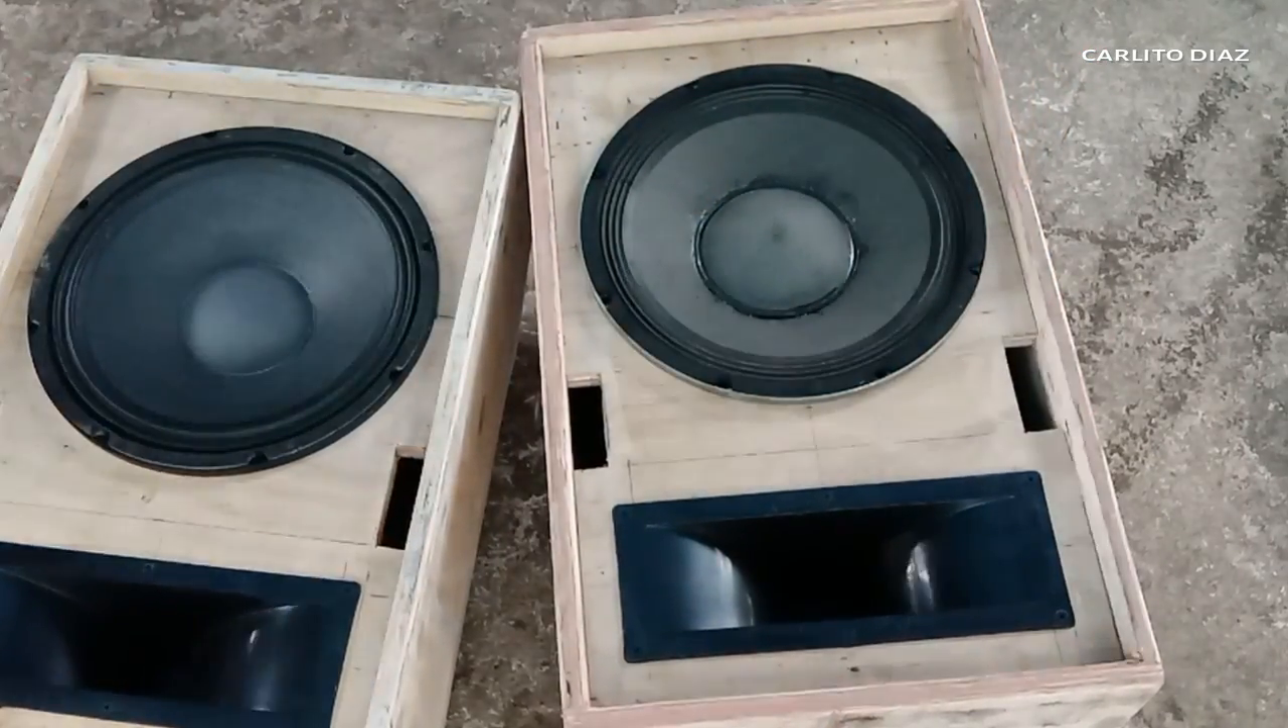So, ayan guys, nakabit na natin yung speaker.